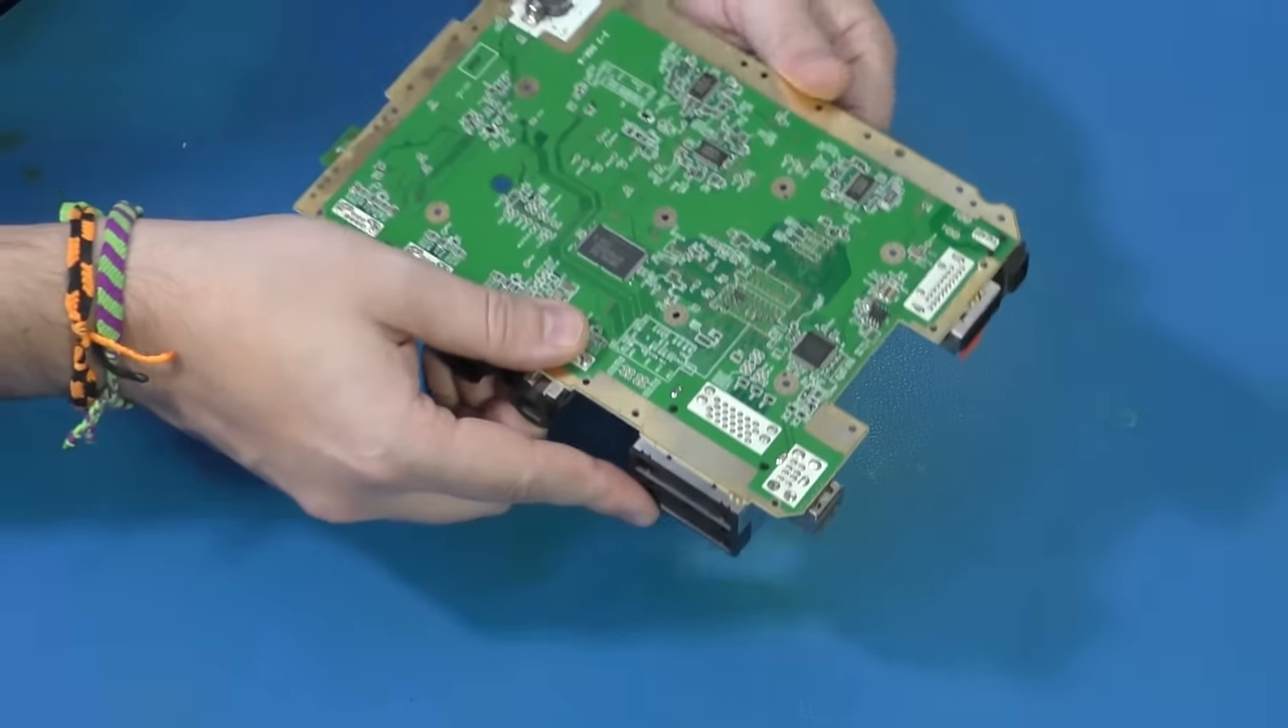Now, the motherboard is totally free.